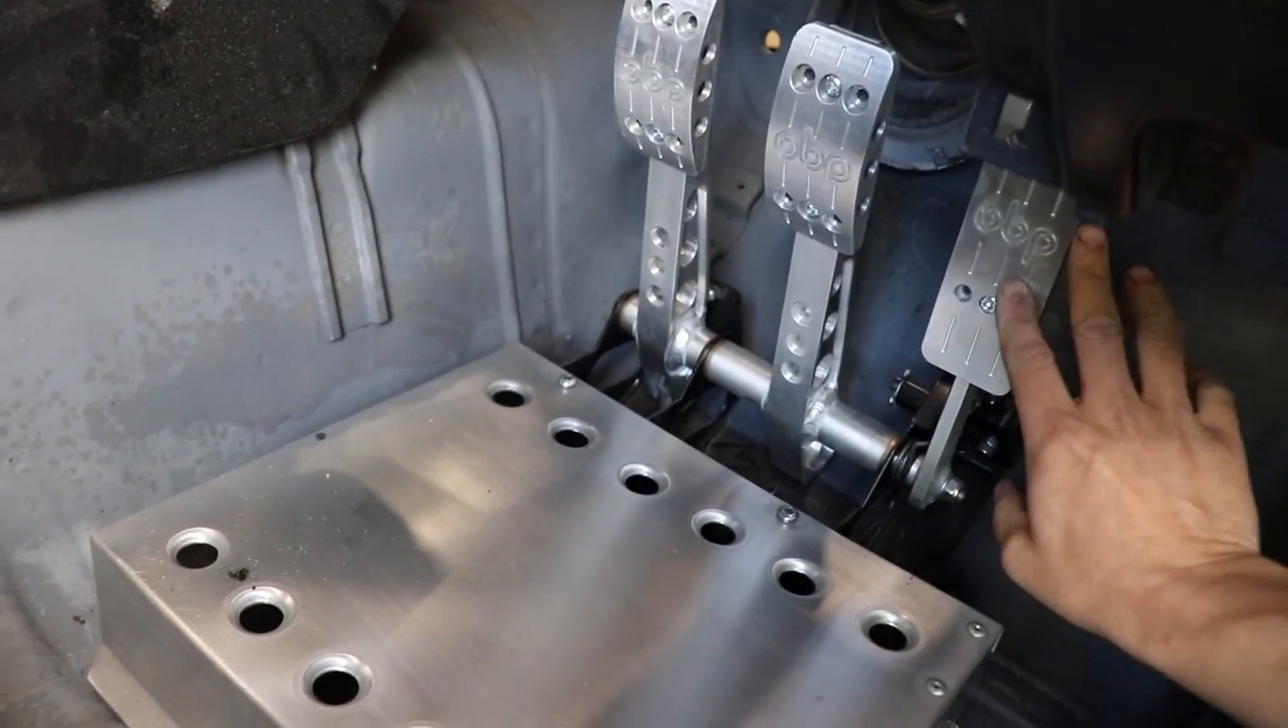So I've got the OBP bias pedal box mounted so I had to reinforce the floor under here to bolt this in to stop any flex or anything.